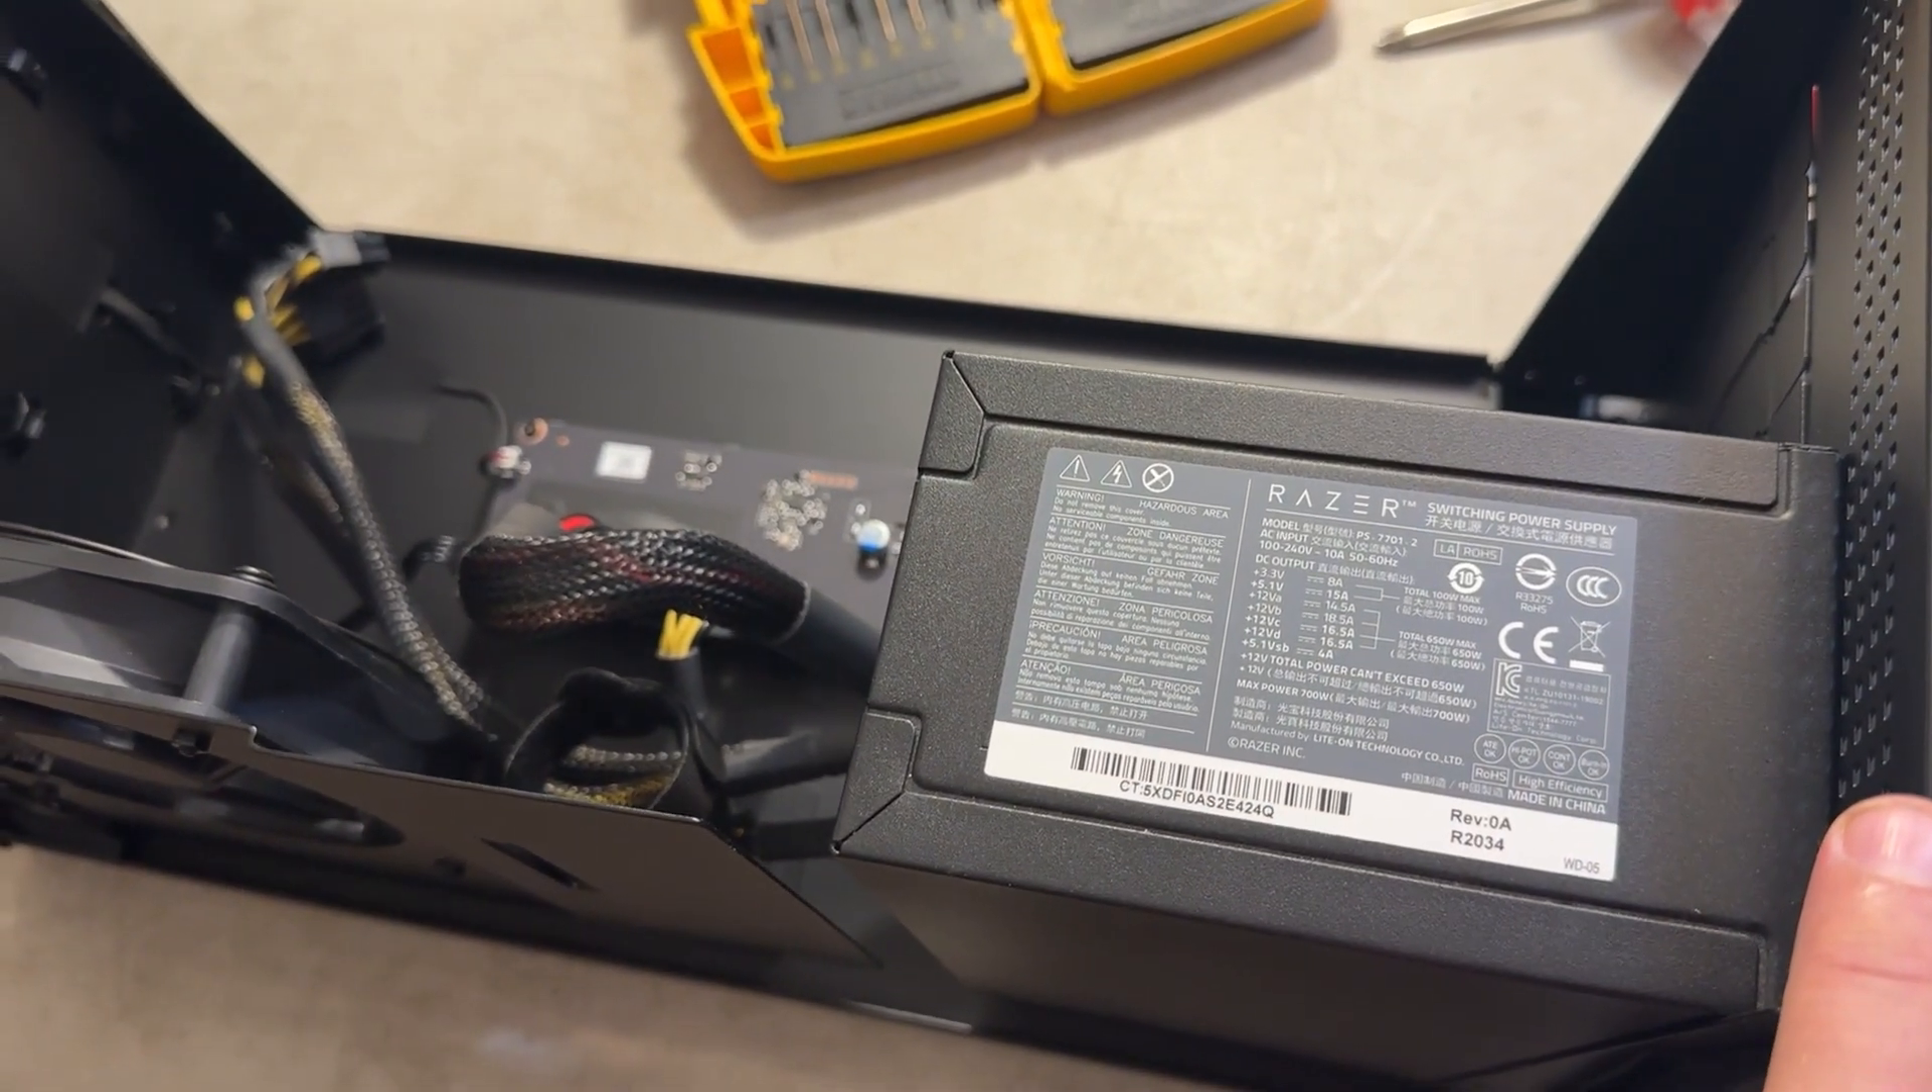So now I've got the Razer Core X1 PSU inside my Razer Core X V2 ready to power my Thunderbolt 5 or my, my GPU via the Thunderbolt 5. And I didn't have to buy an additional power supply.